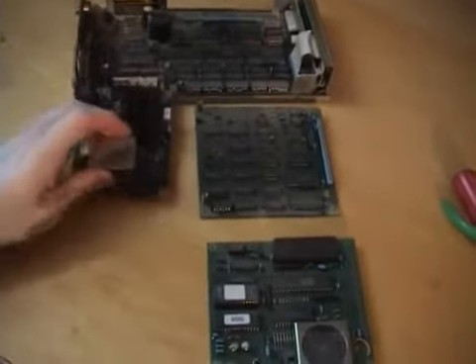Here I have the modem completely disassembled, and all the circuit boards exposed.